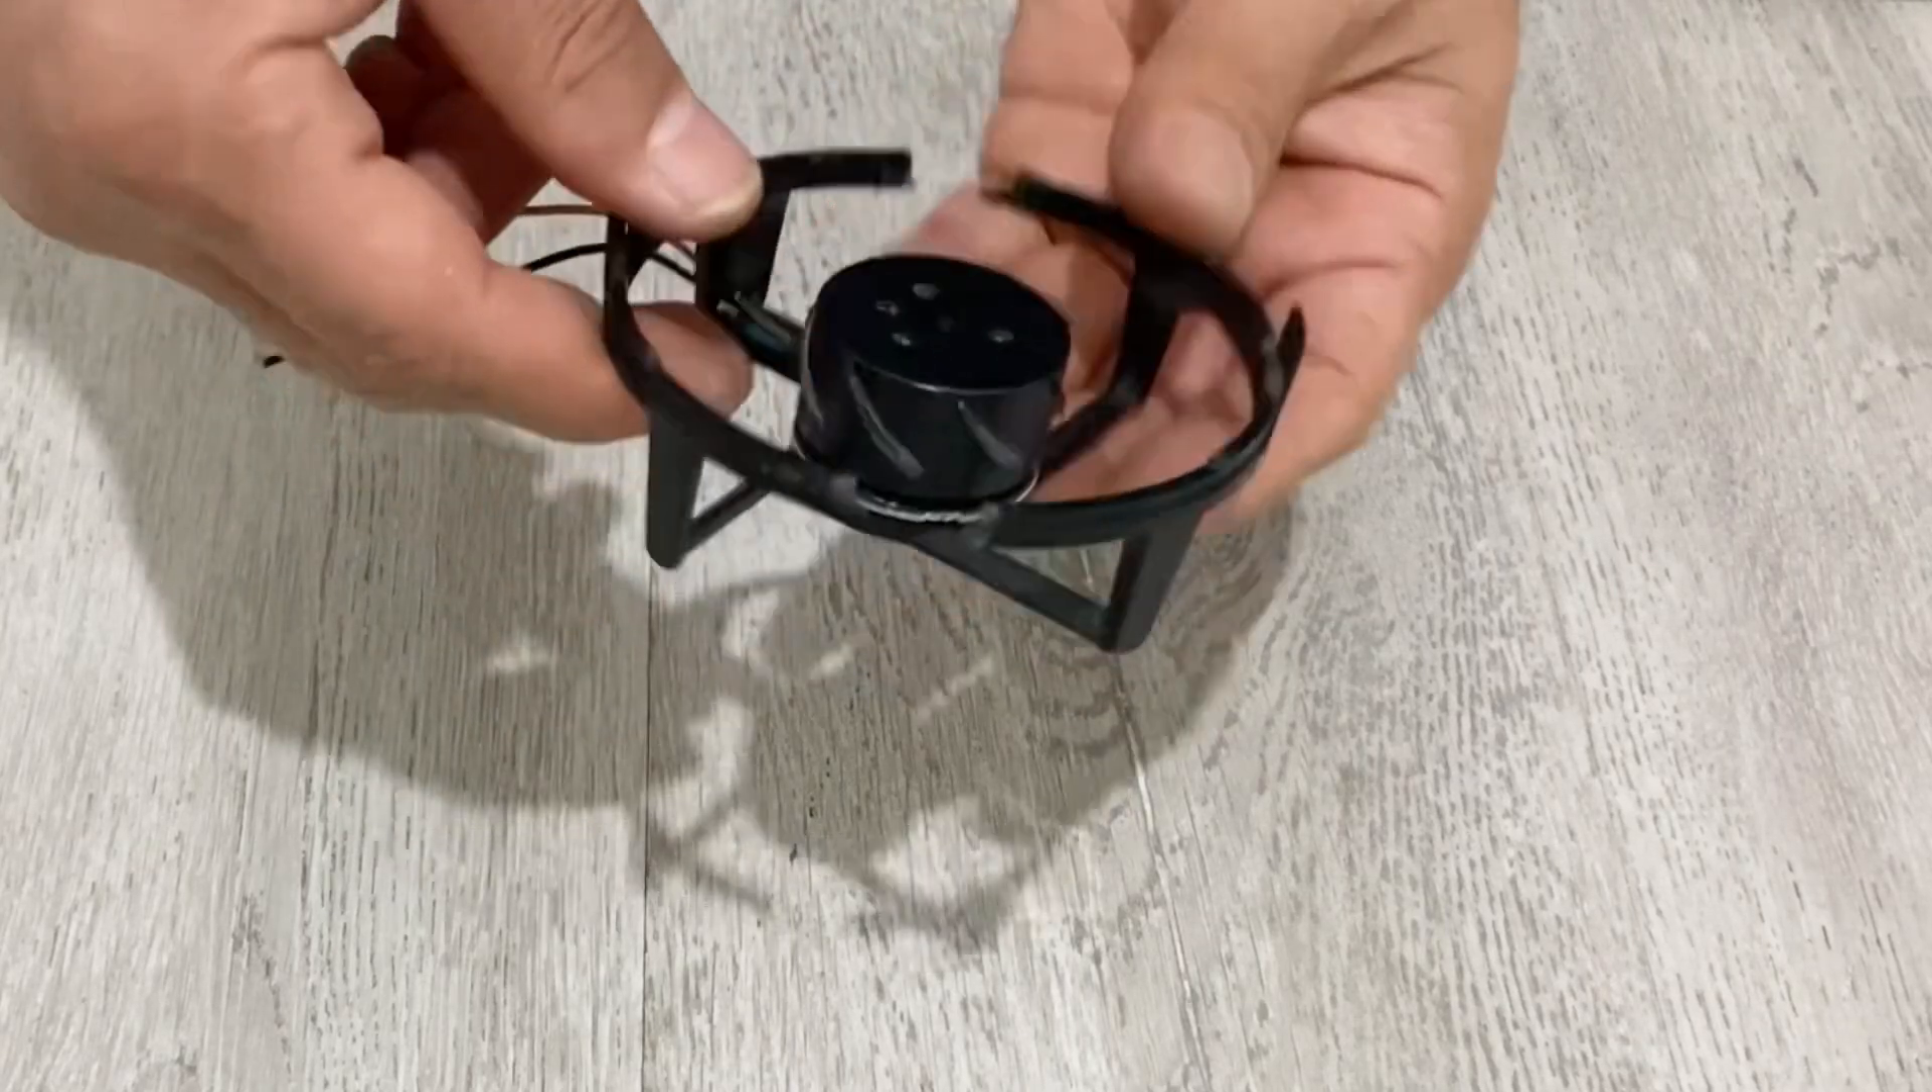As you see i just slipped off the blades of the dc motor.